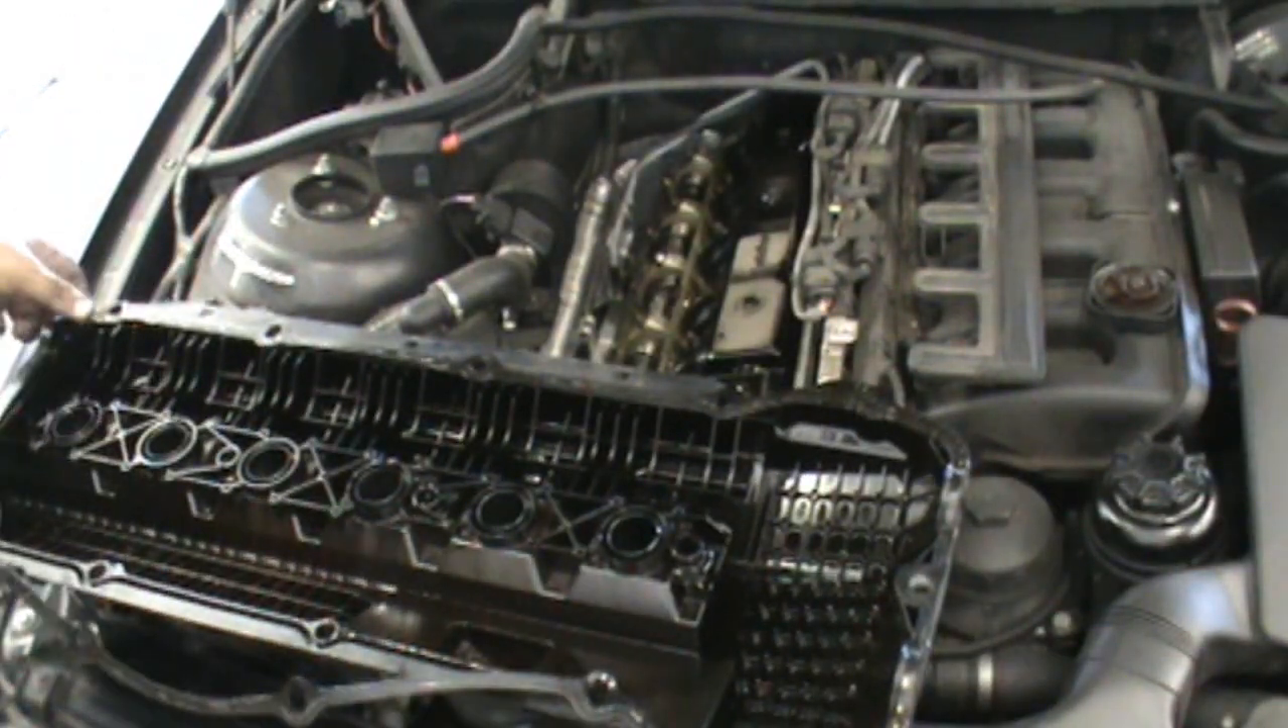As you can see here, we've got the whole cover off. Got it.